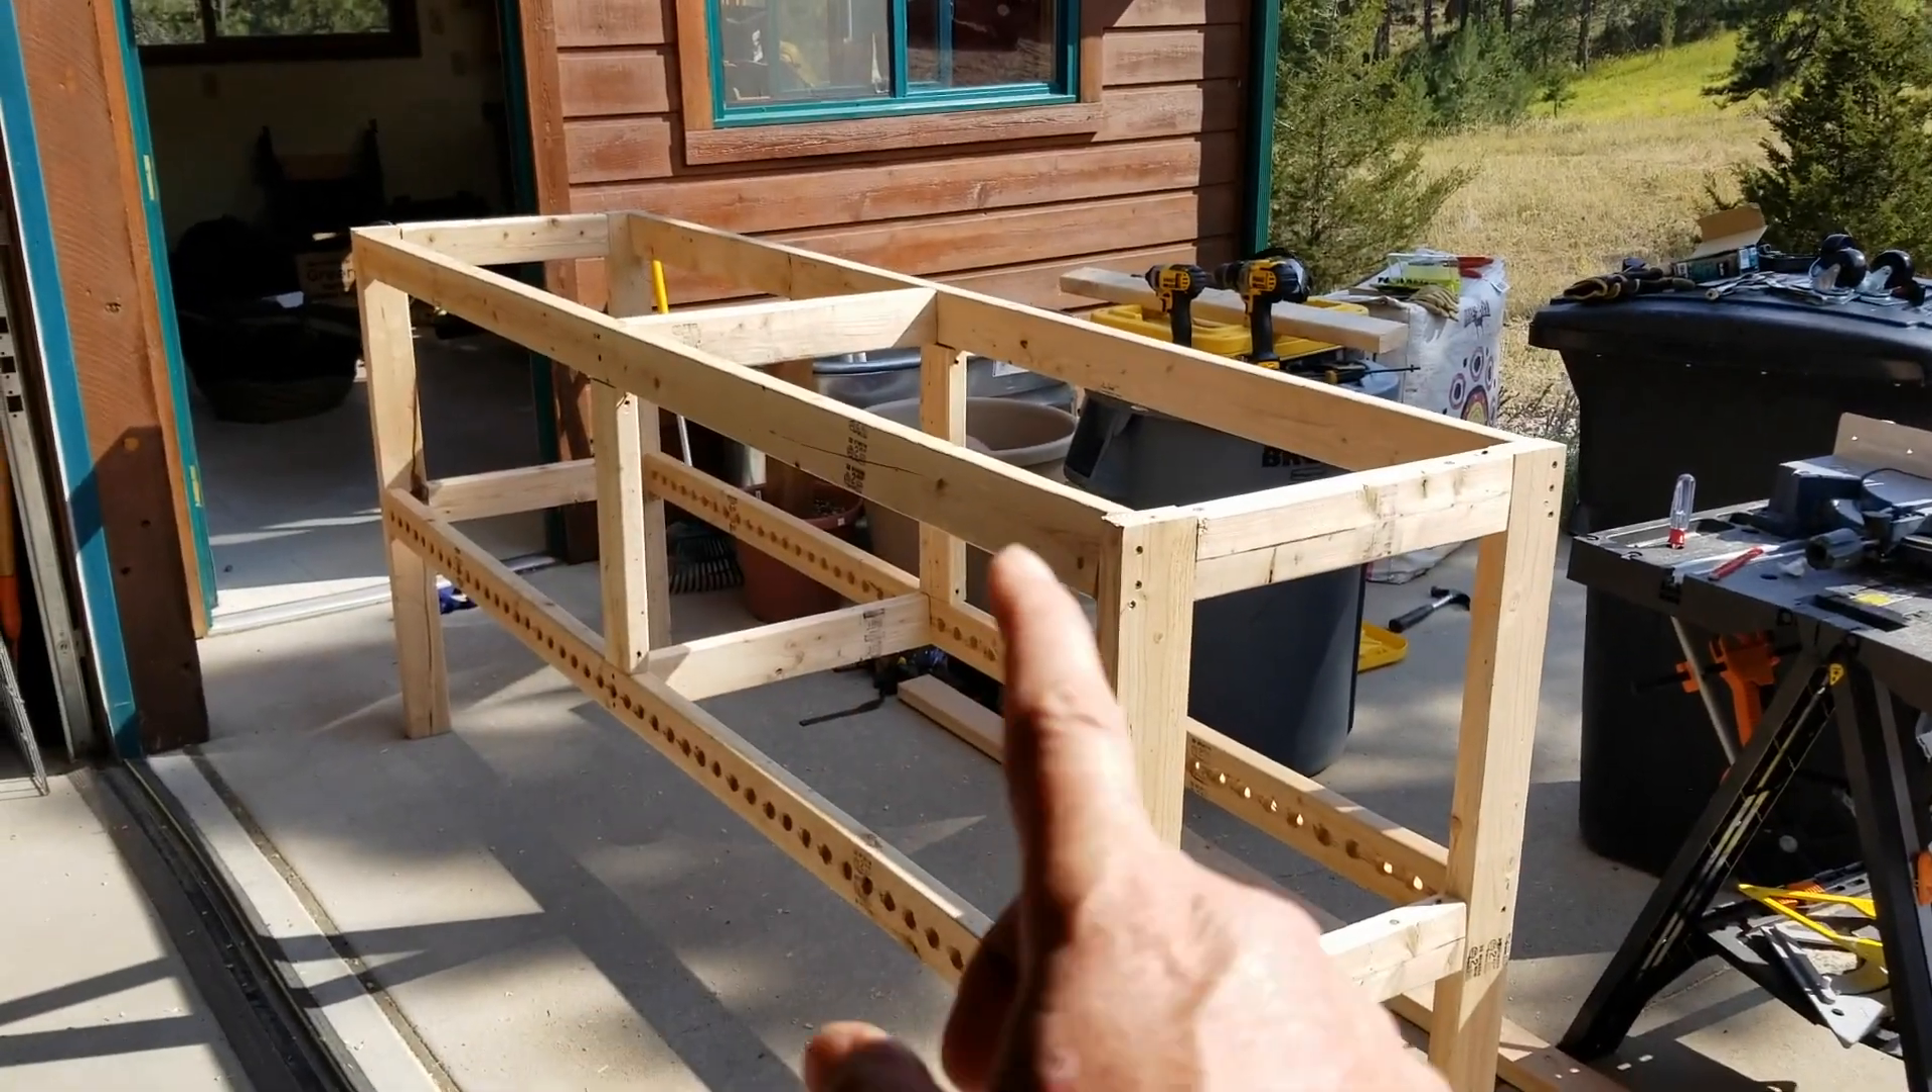So I have put in the center stabilizers.